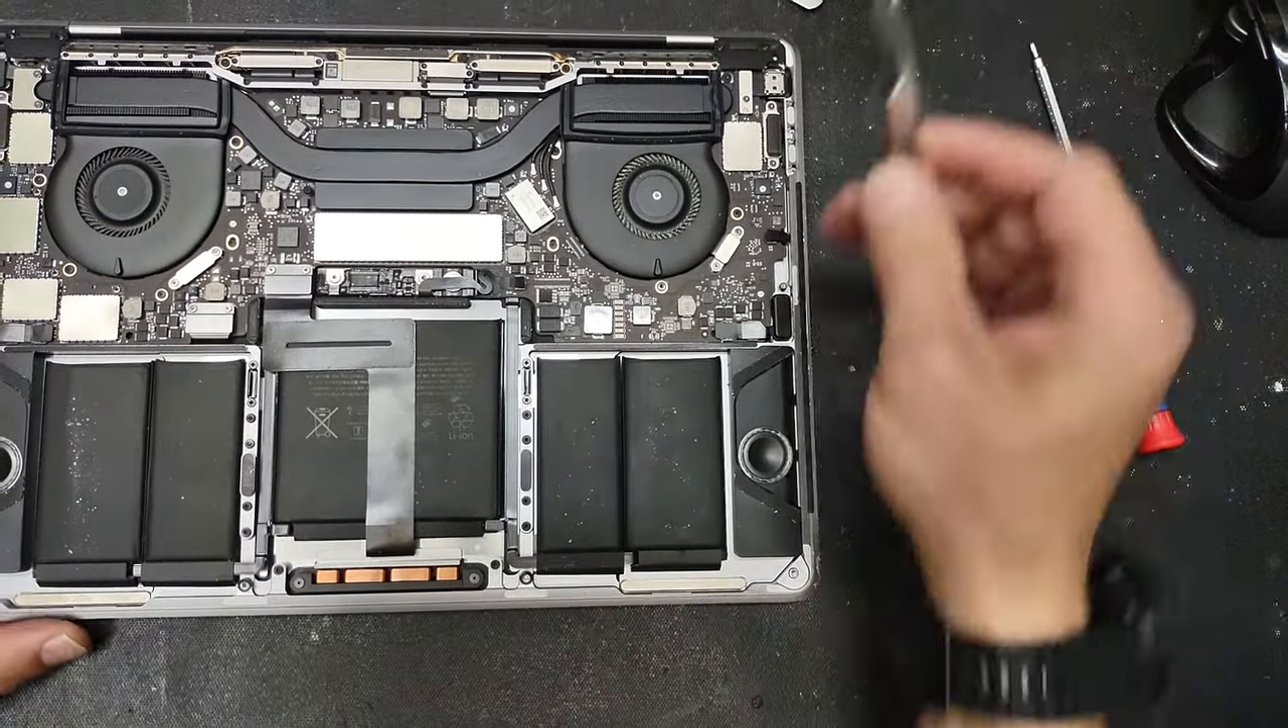Okay so we have the back of the computer removed.